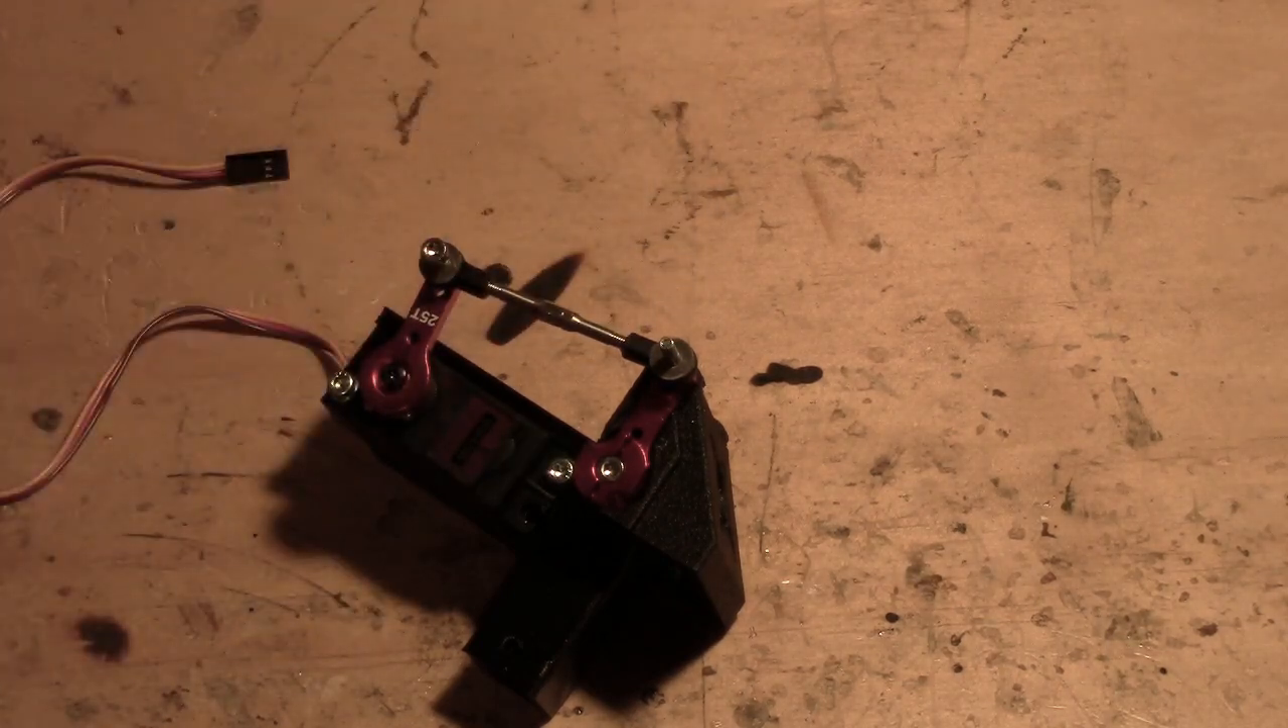So with the tie rod fitted assembly is complete.